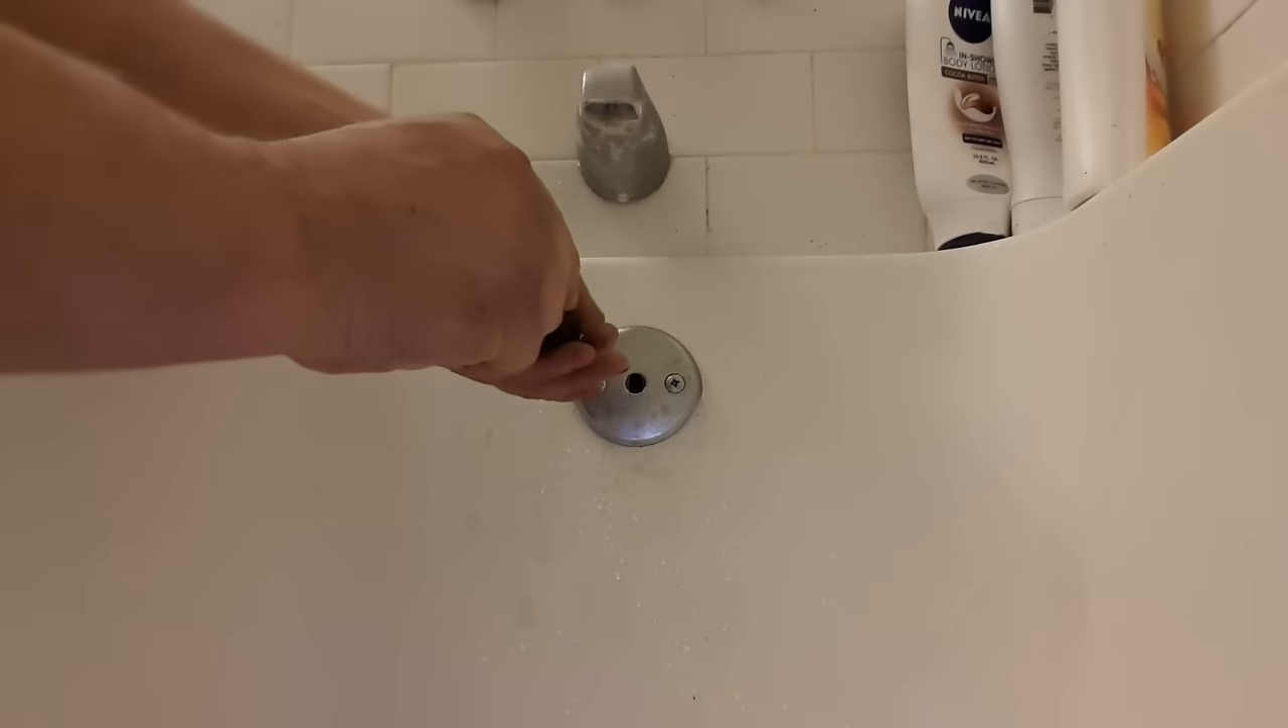Alright, so we have the cover back on there.